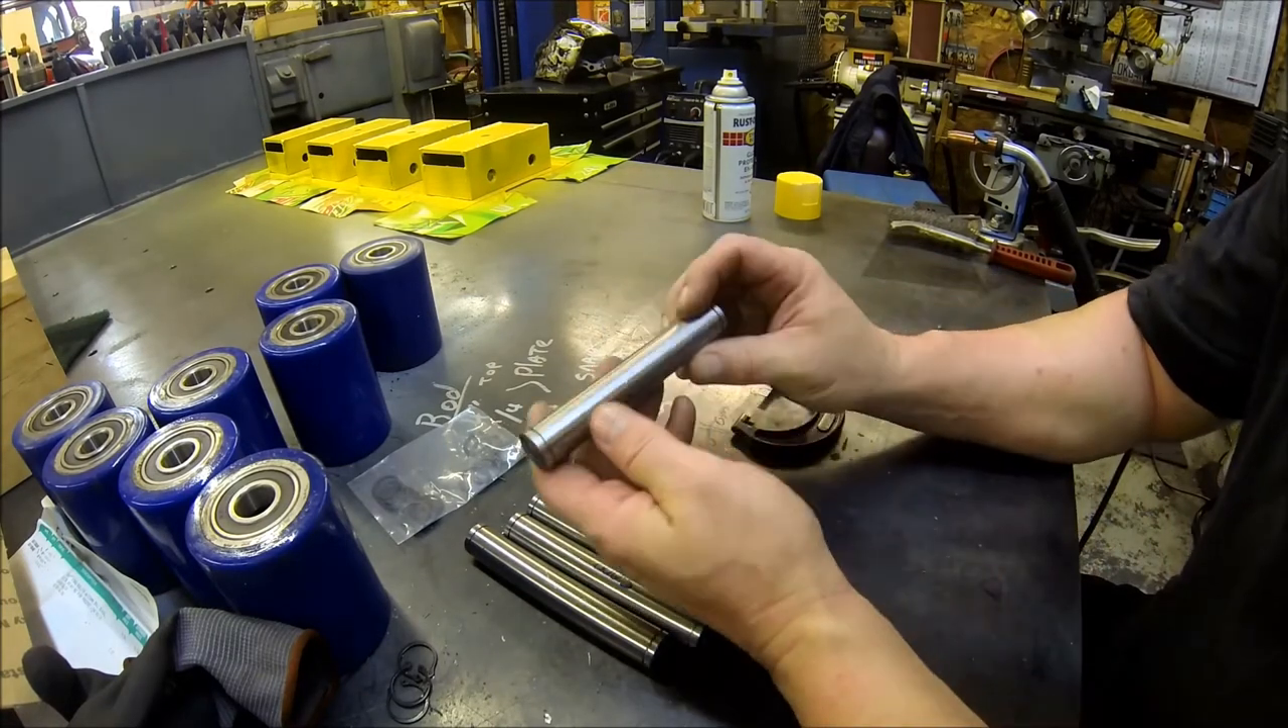Well, I have got the axles all knocked out. Came out pretty good.